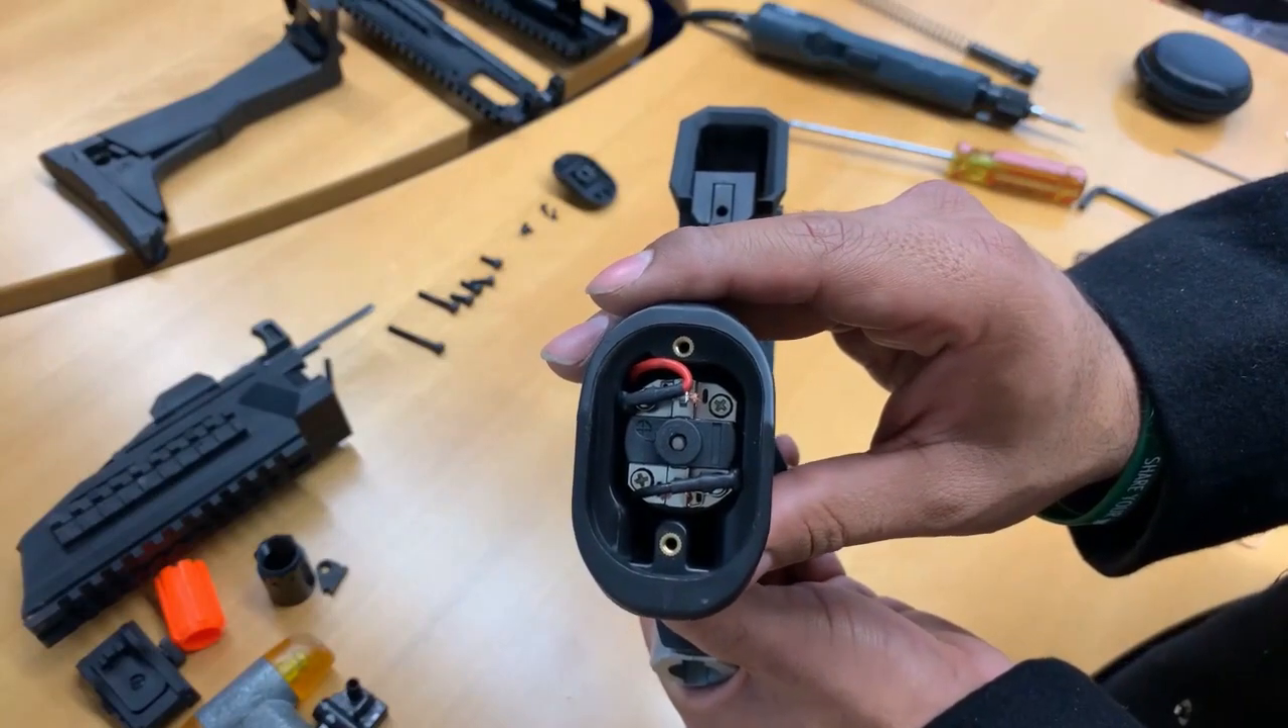So, now we have the motor exposed.